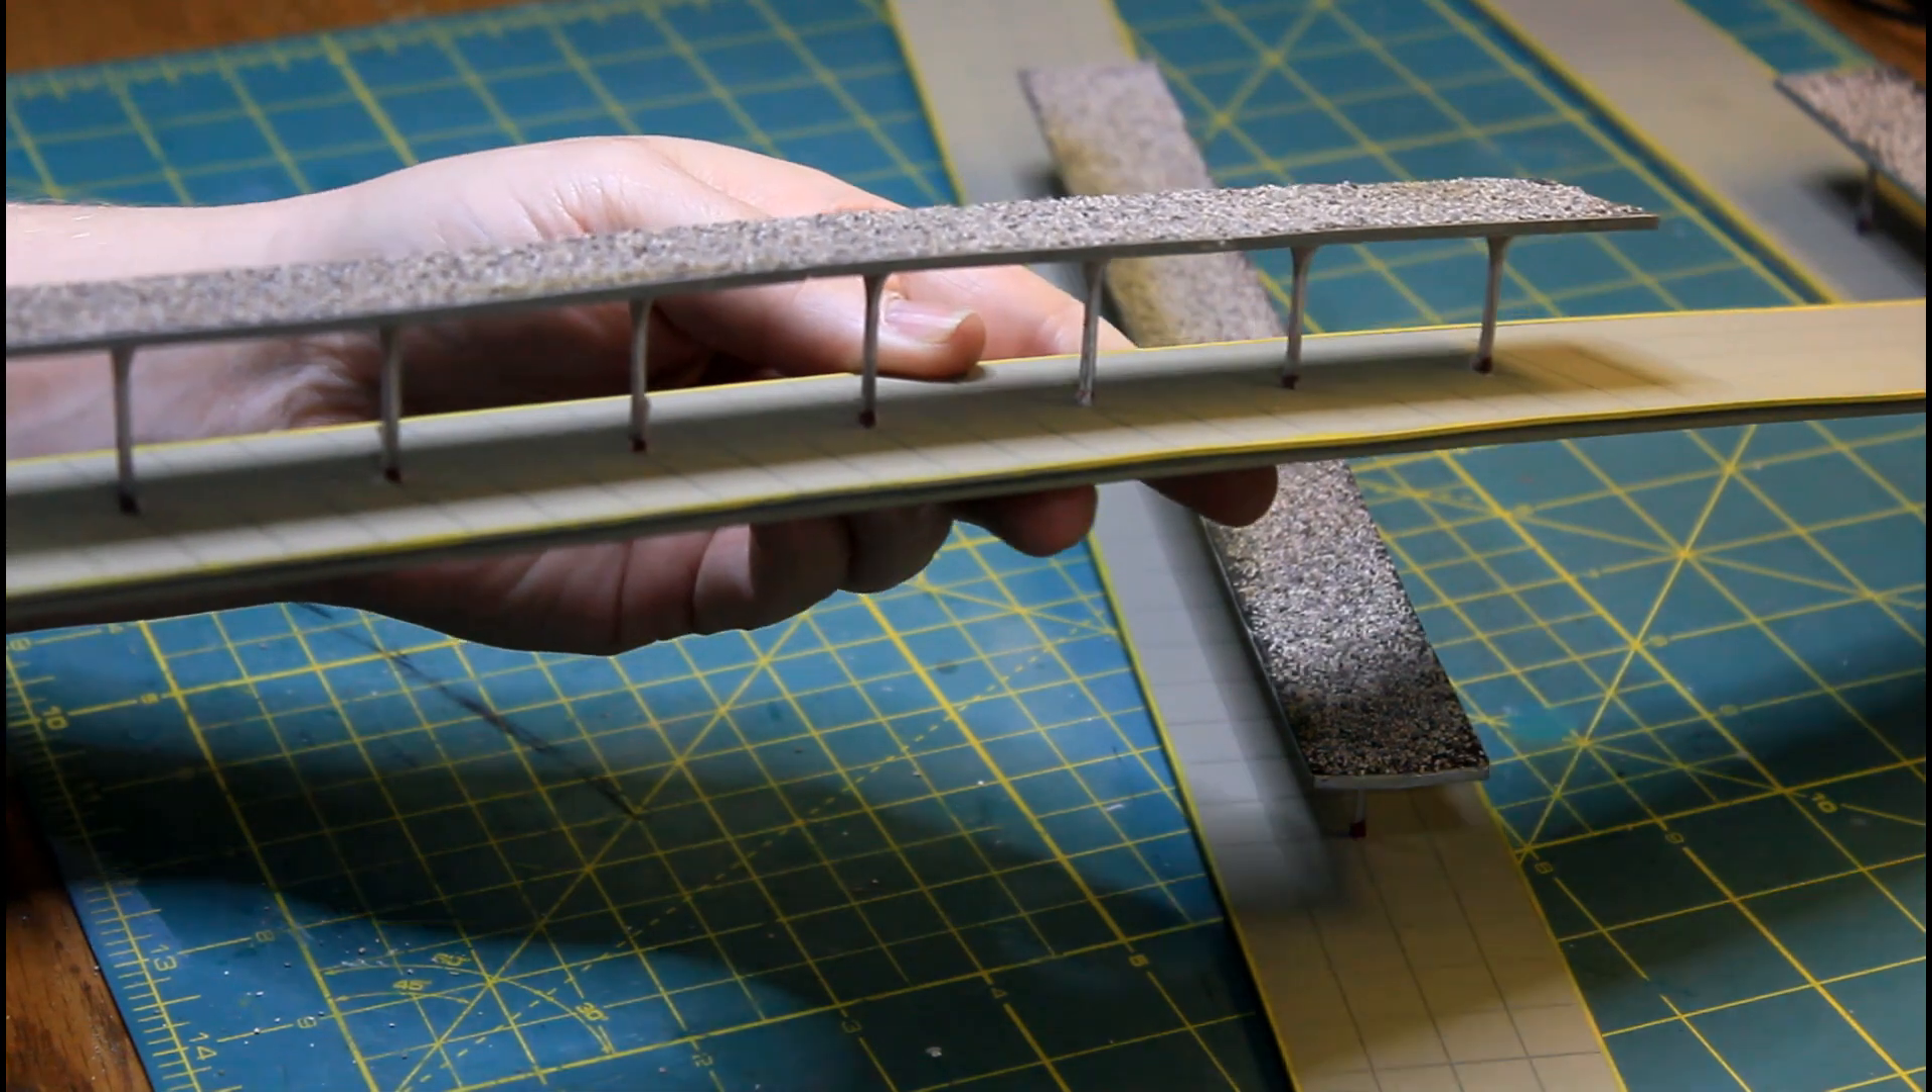So I've glued the roofs down. It's all dried now. And they're on there.